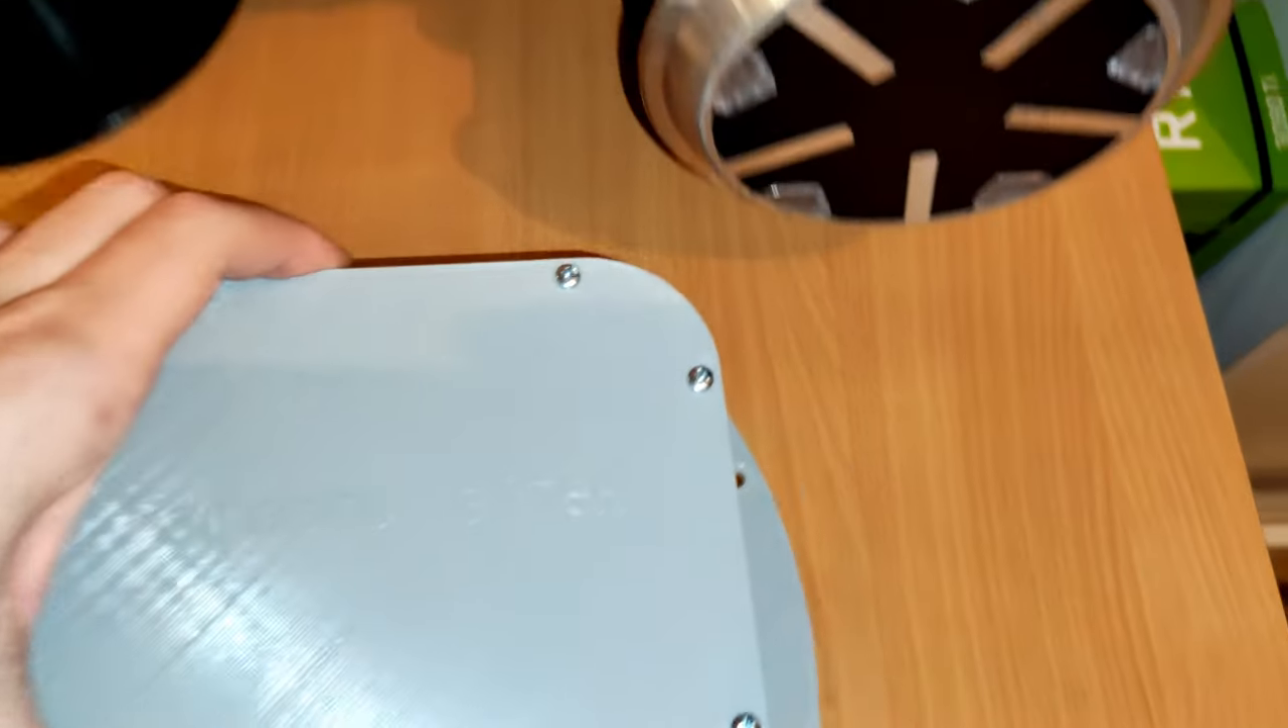Посадил уже винтики, закрутил все это дело.